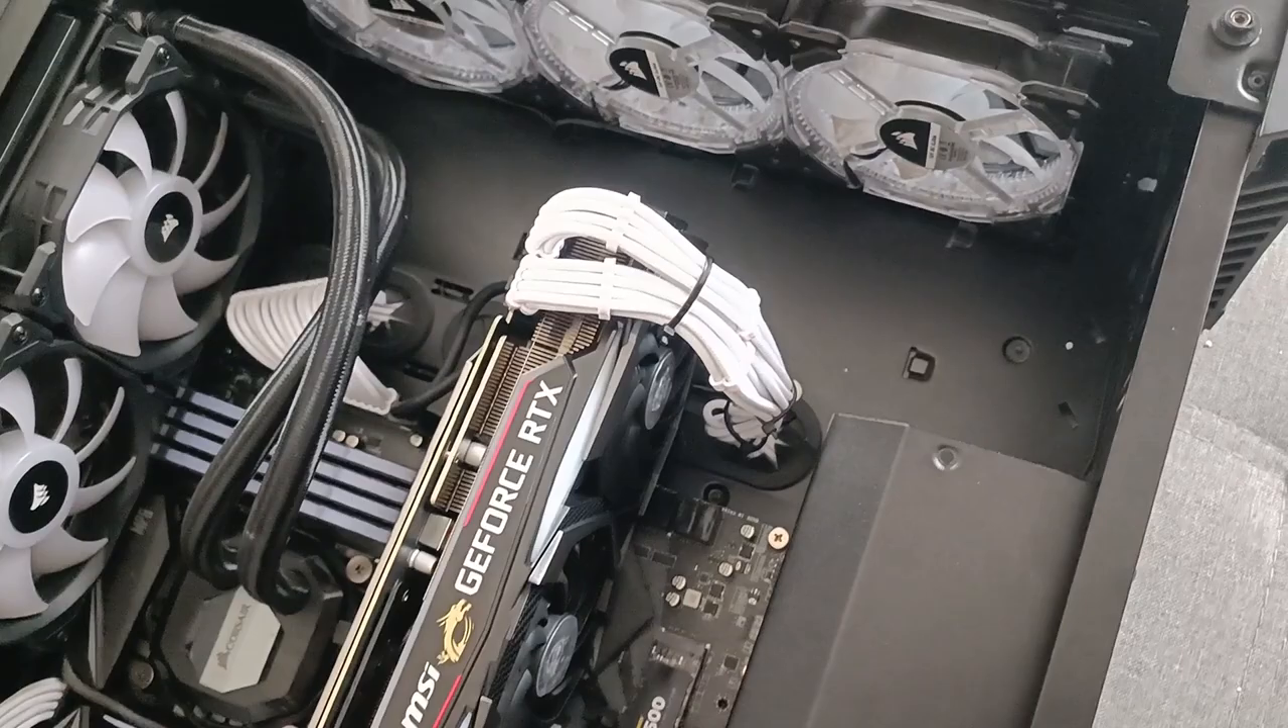Ok, donc voilà, j'ai réussi à brancher la carte graphique.